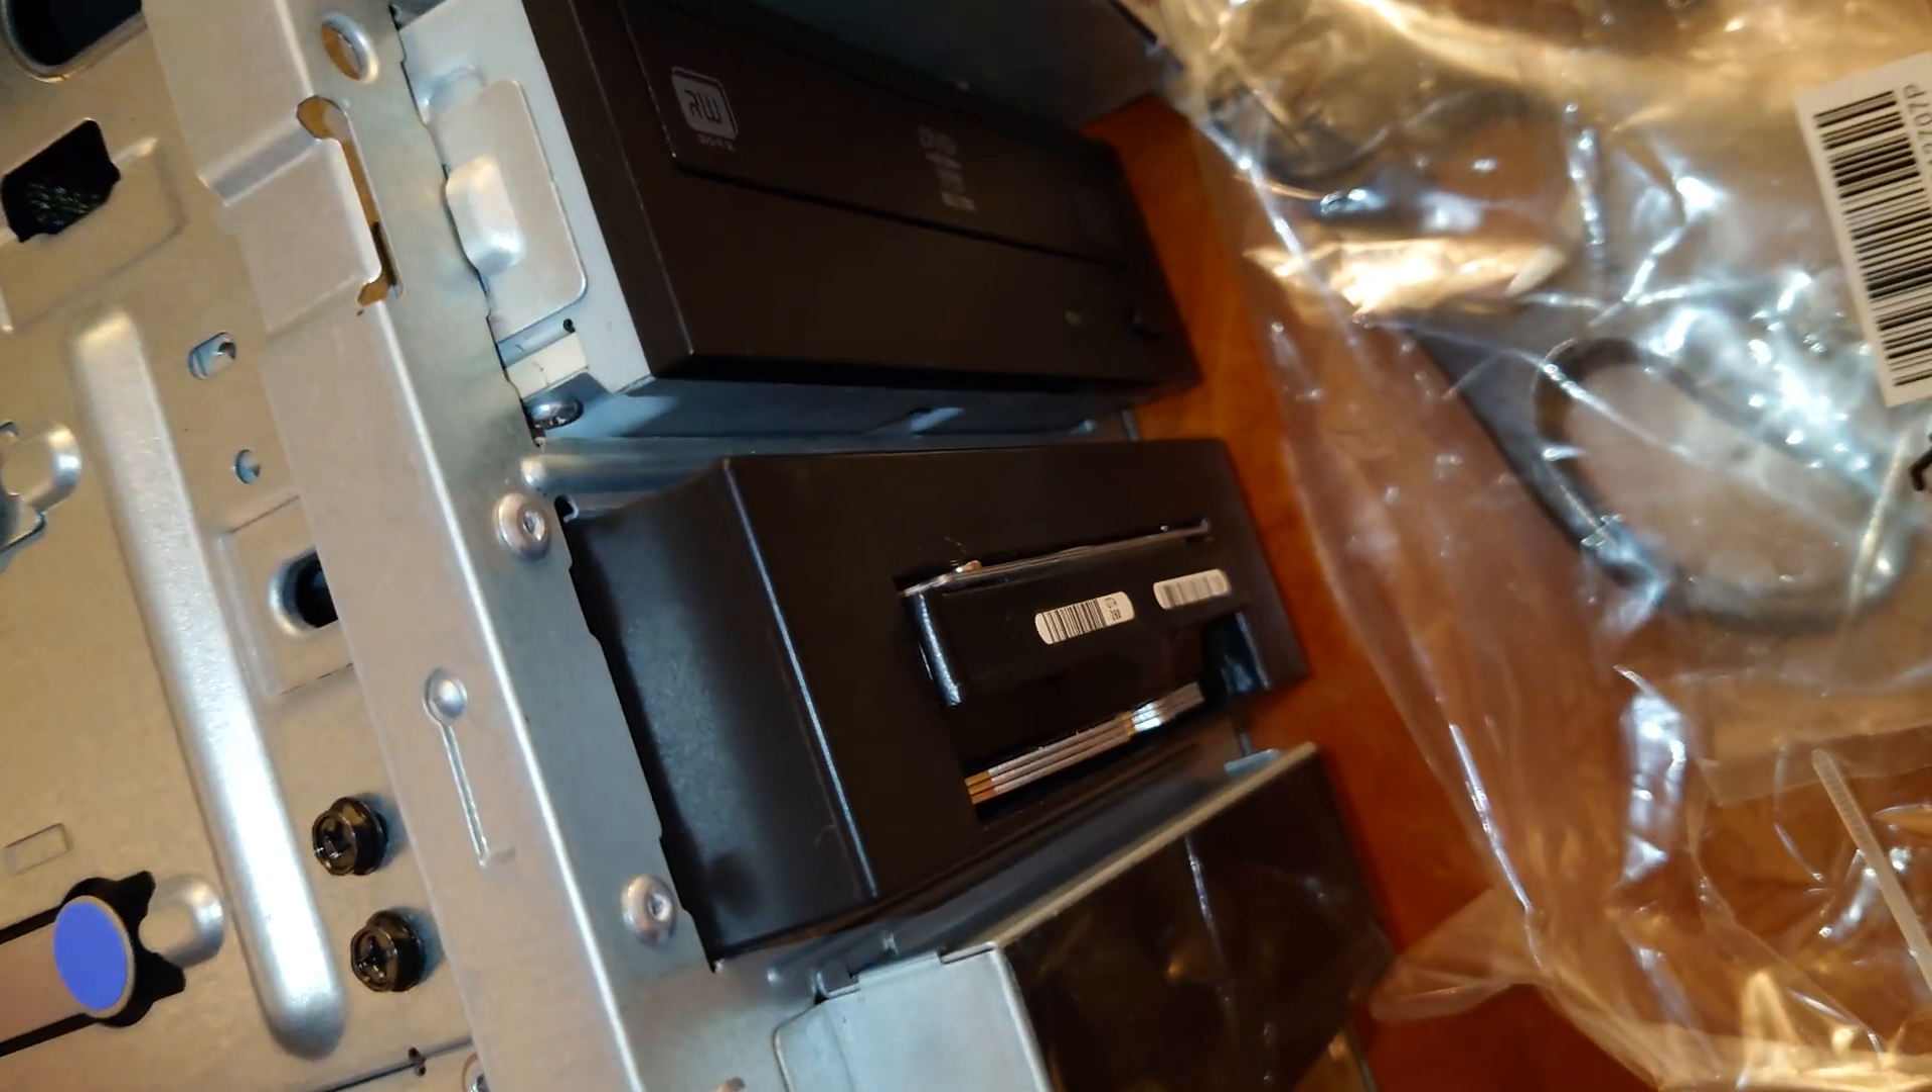In terms of drive configuration, I ended up installing this 5 .25 to 3 .5 inch bay adapter.